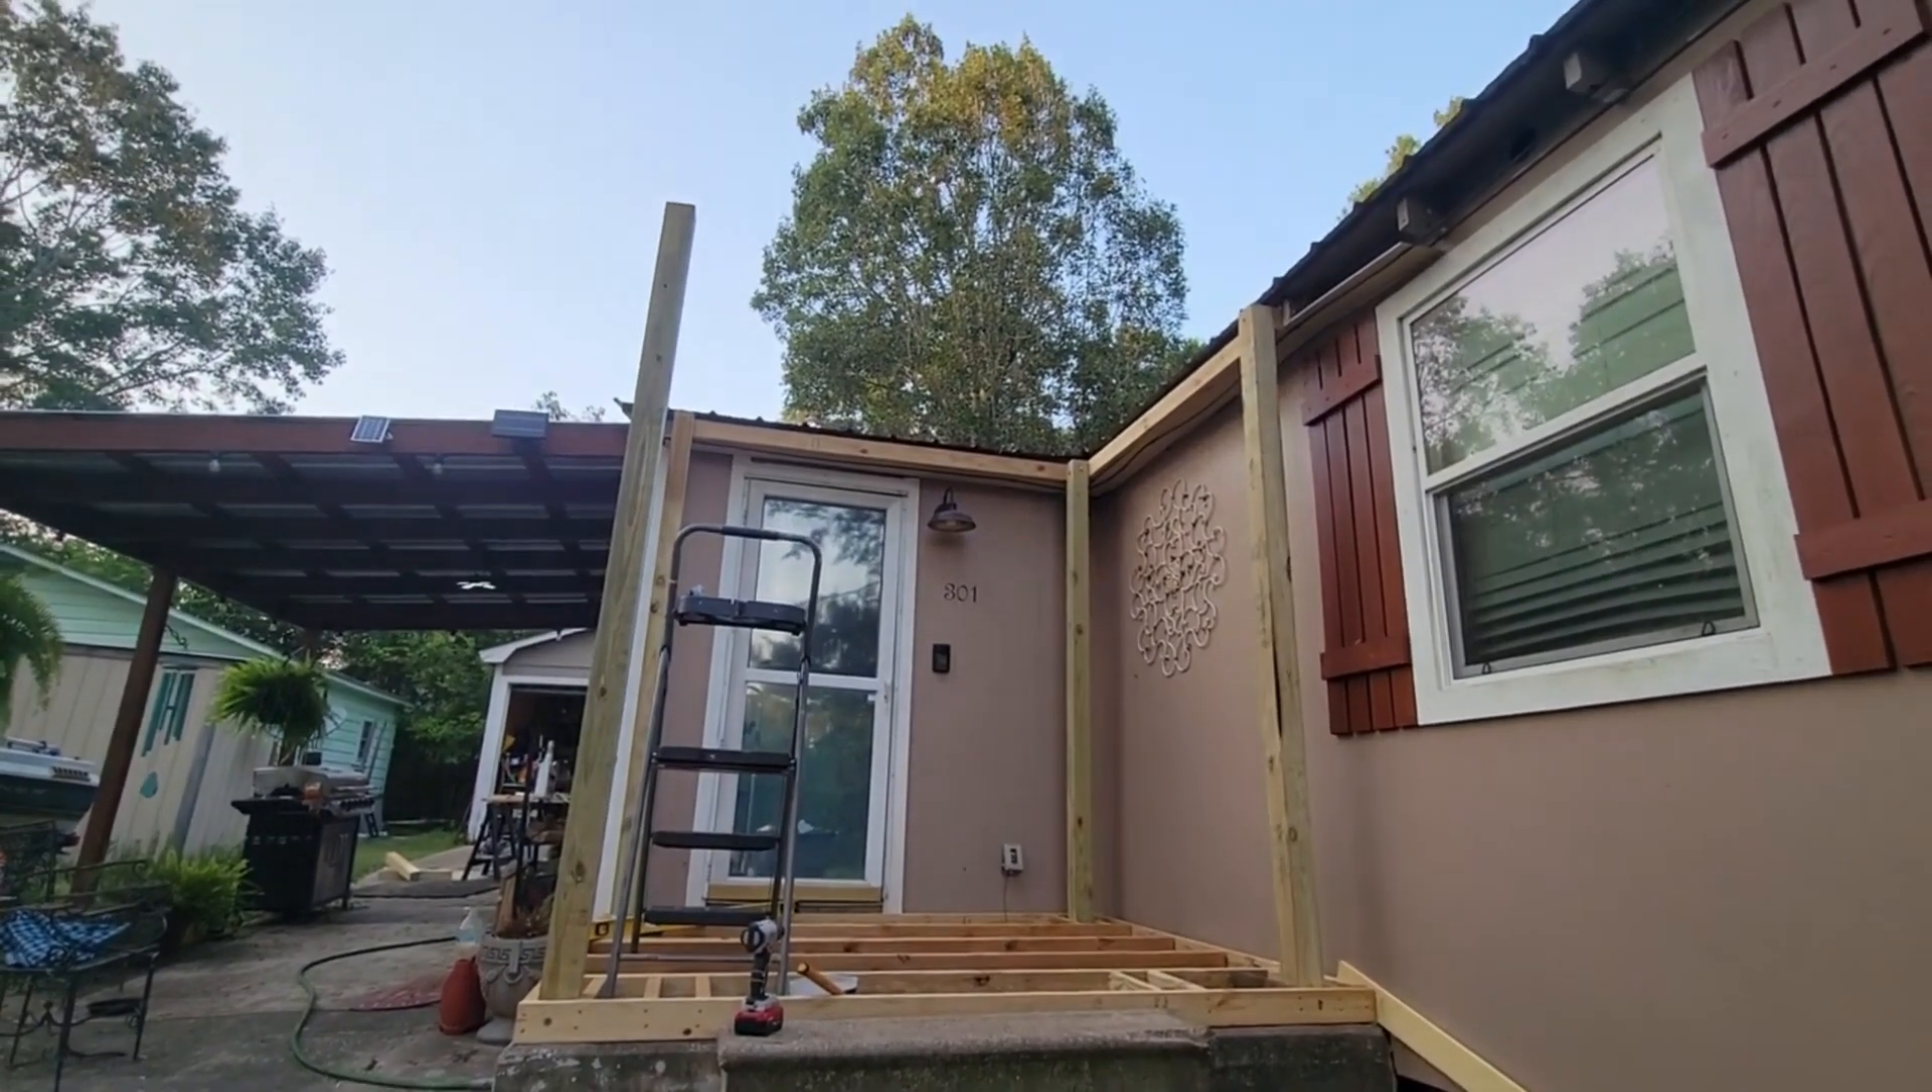Alright, well, he's got four of the six posts up, and now we're going to do some of the top framing.